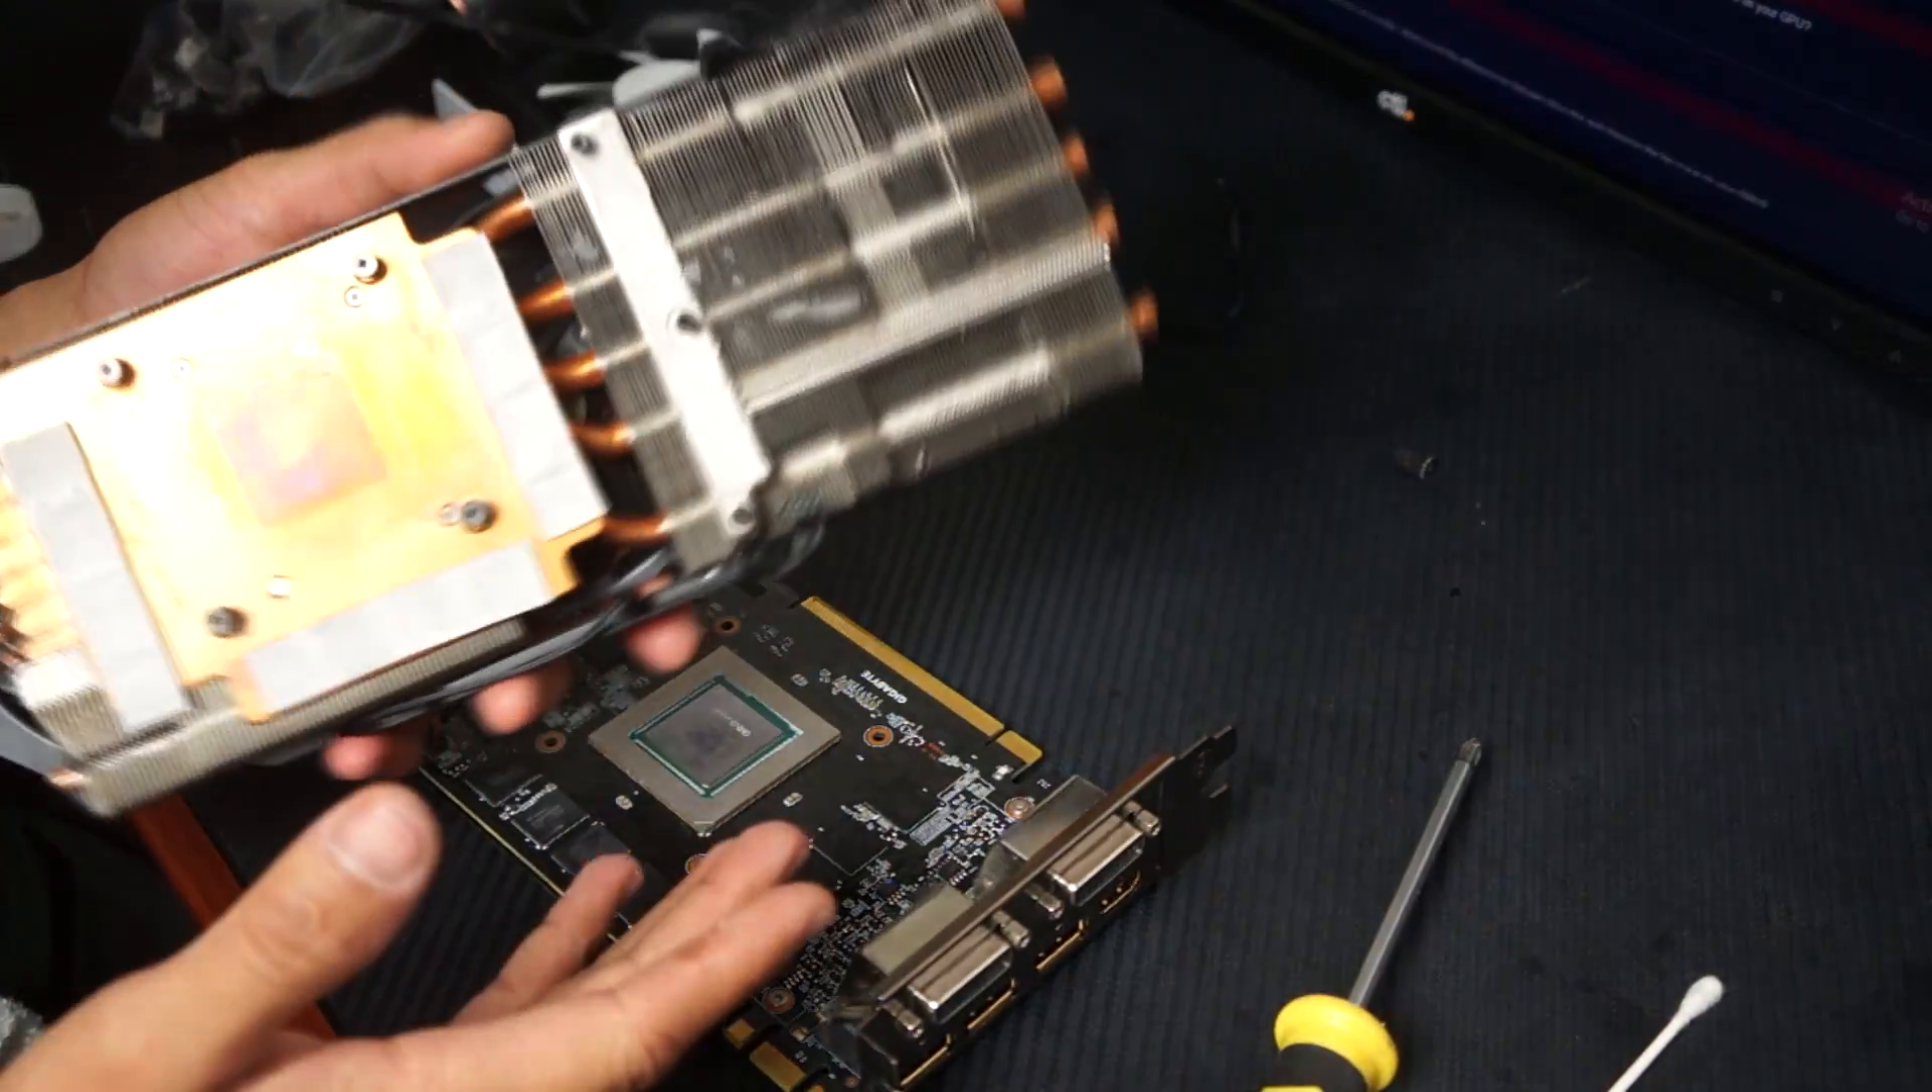So here's the cooler removed already.